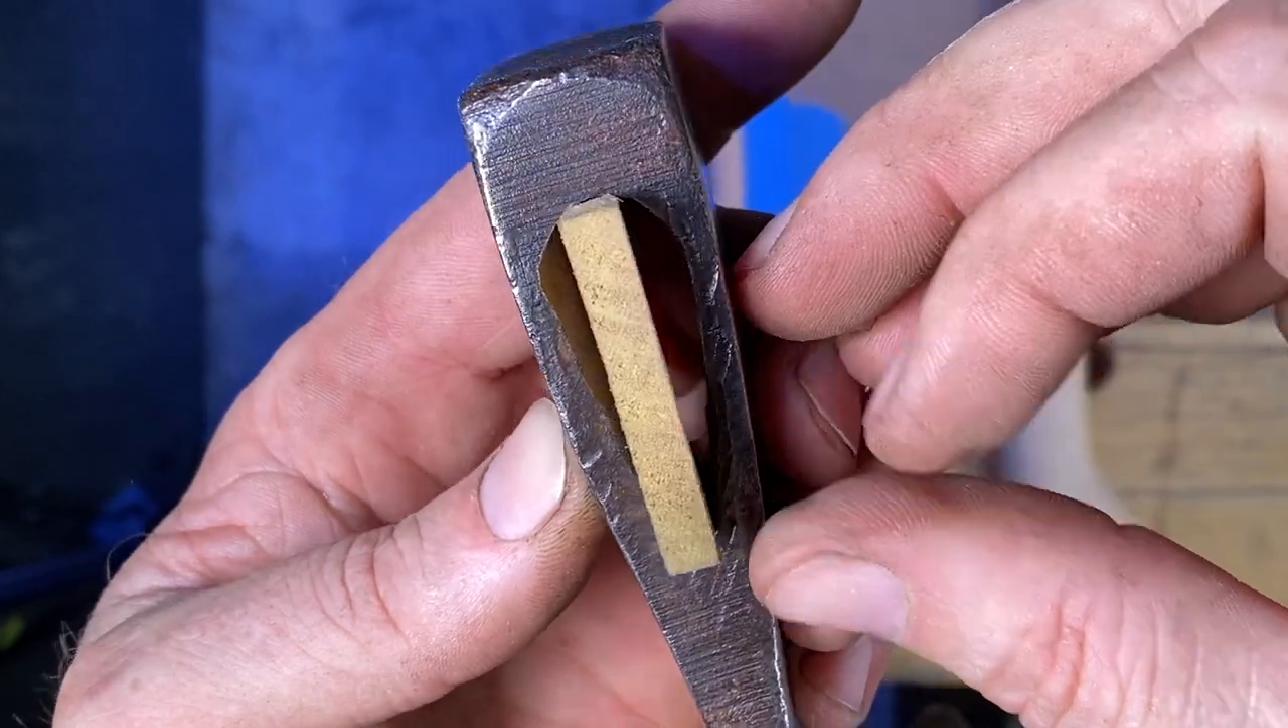I got this tapered shim cut there, and I'm just checking the fit to see how that goes in there, and it looks like a nice width.